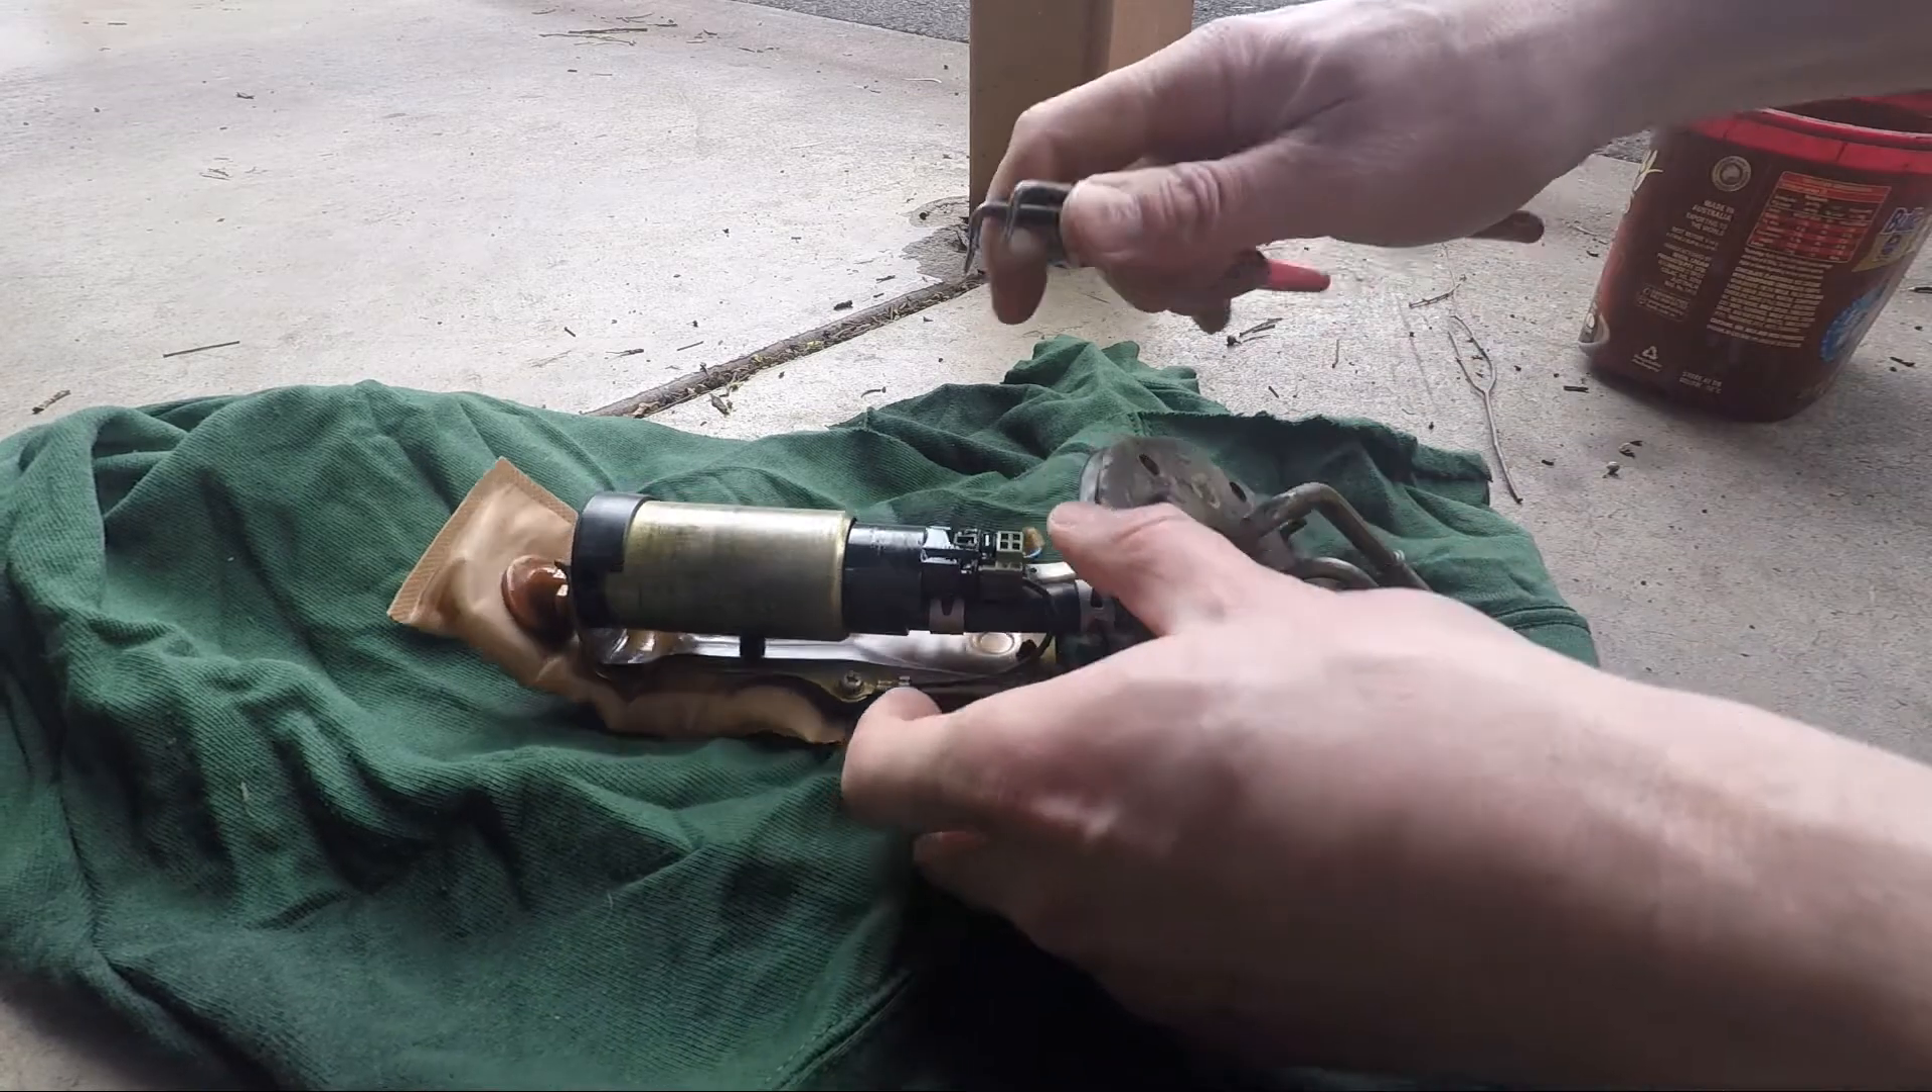So I've got the fuel pump out now.